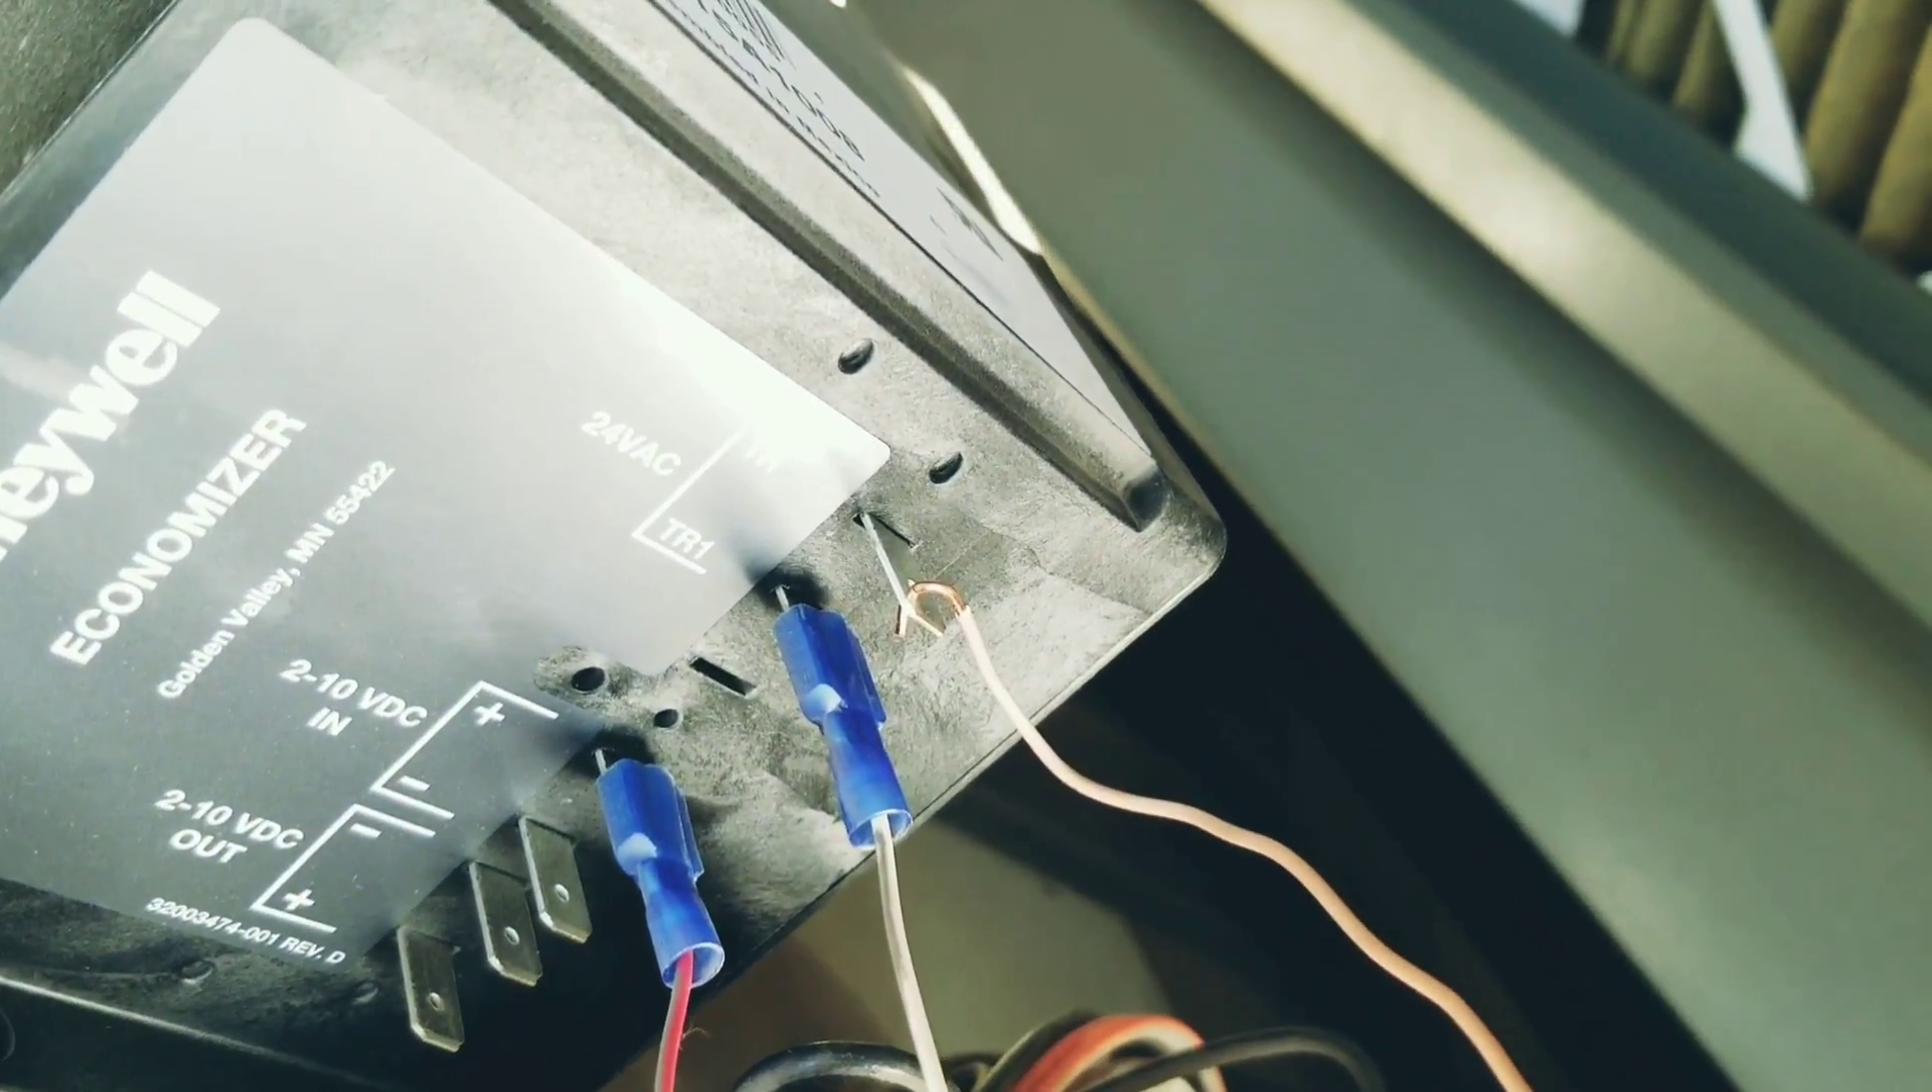I've hooked that wire on the power terminal. Okay the tan wire.